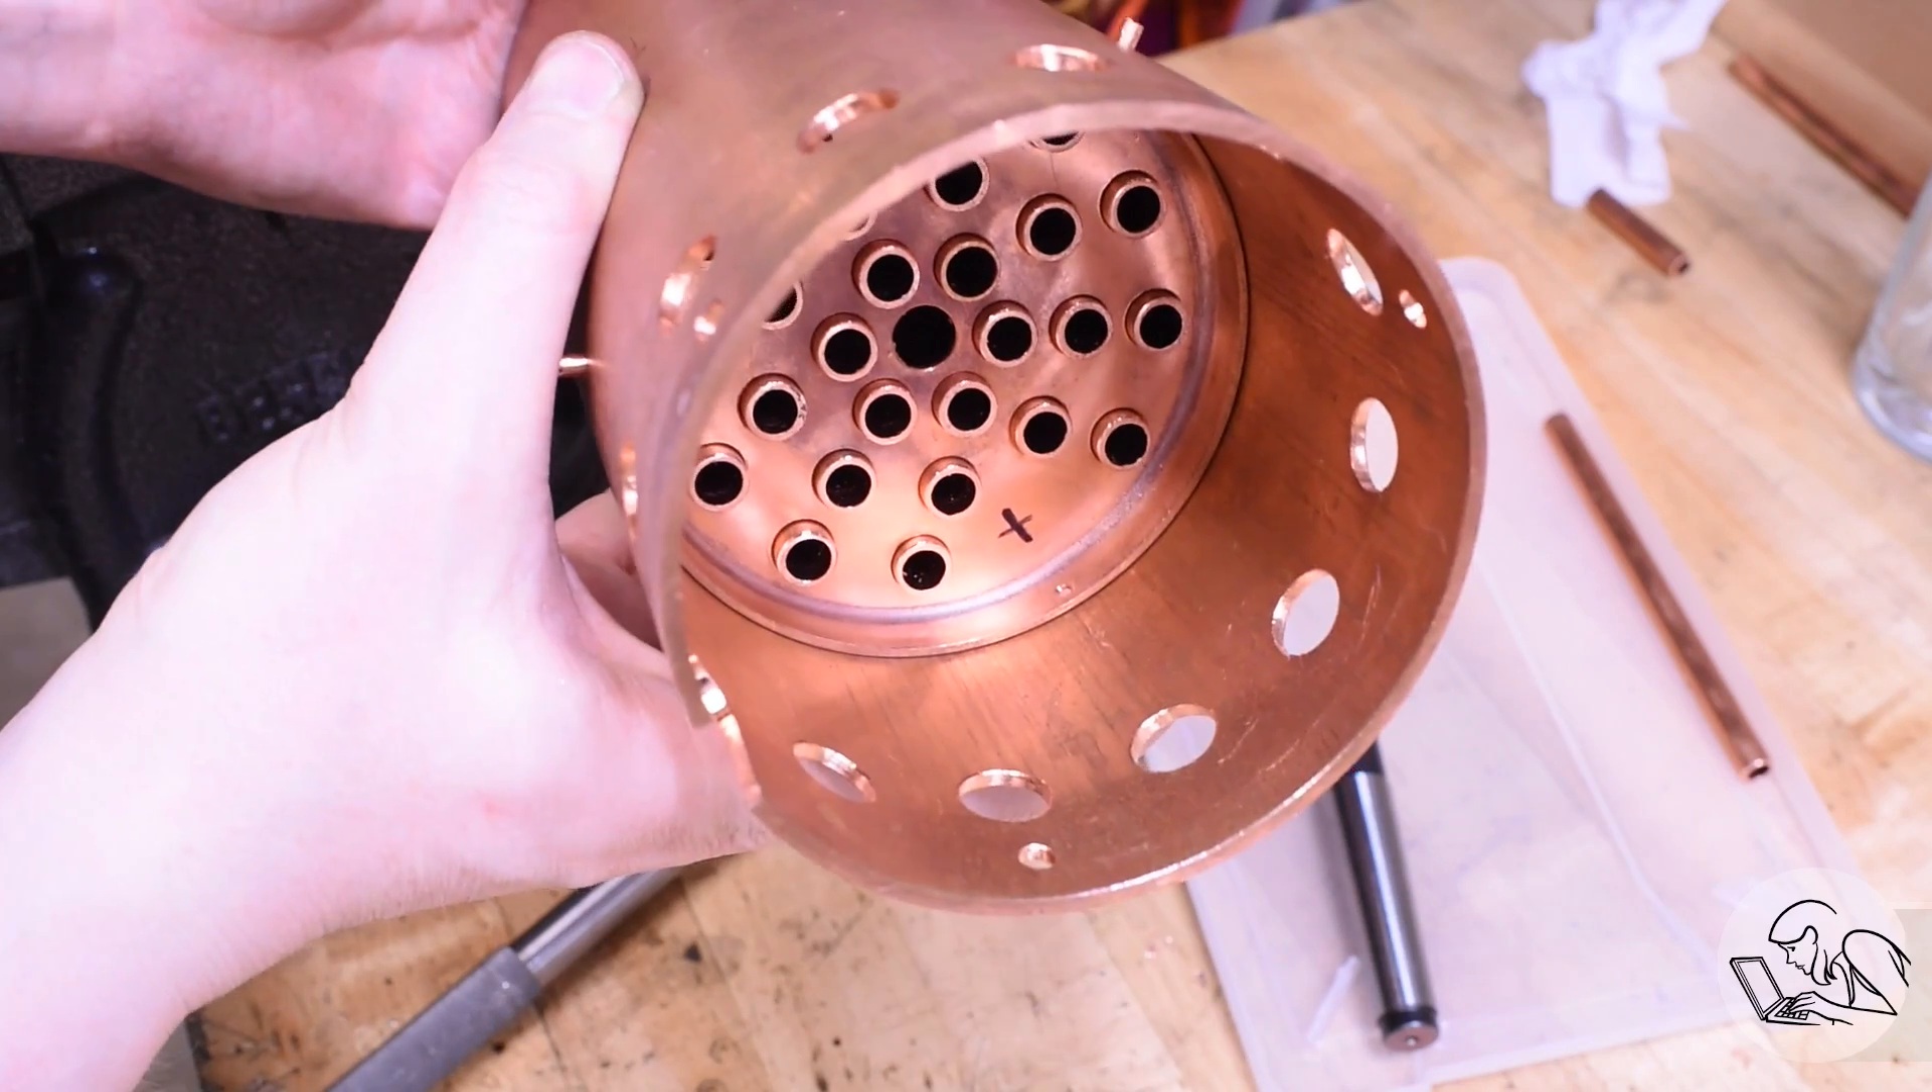There's all my tubes installed except for one you might be noticing the one in the middle is missing.